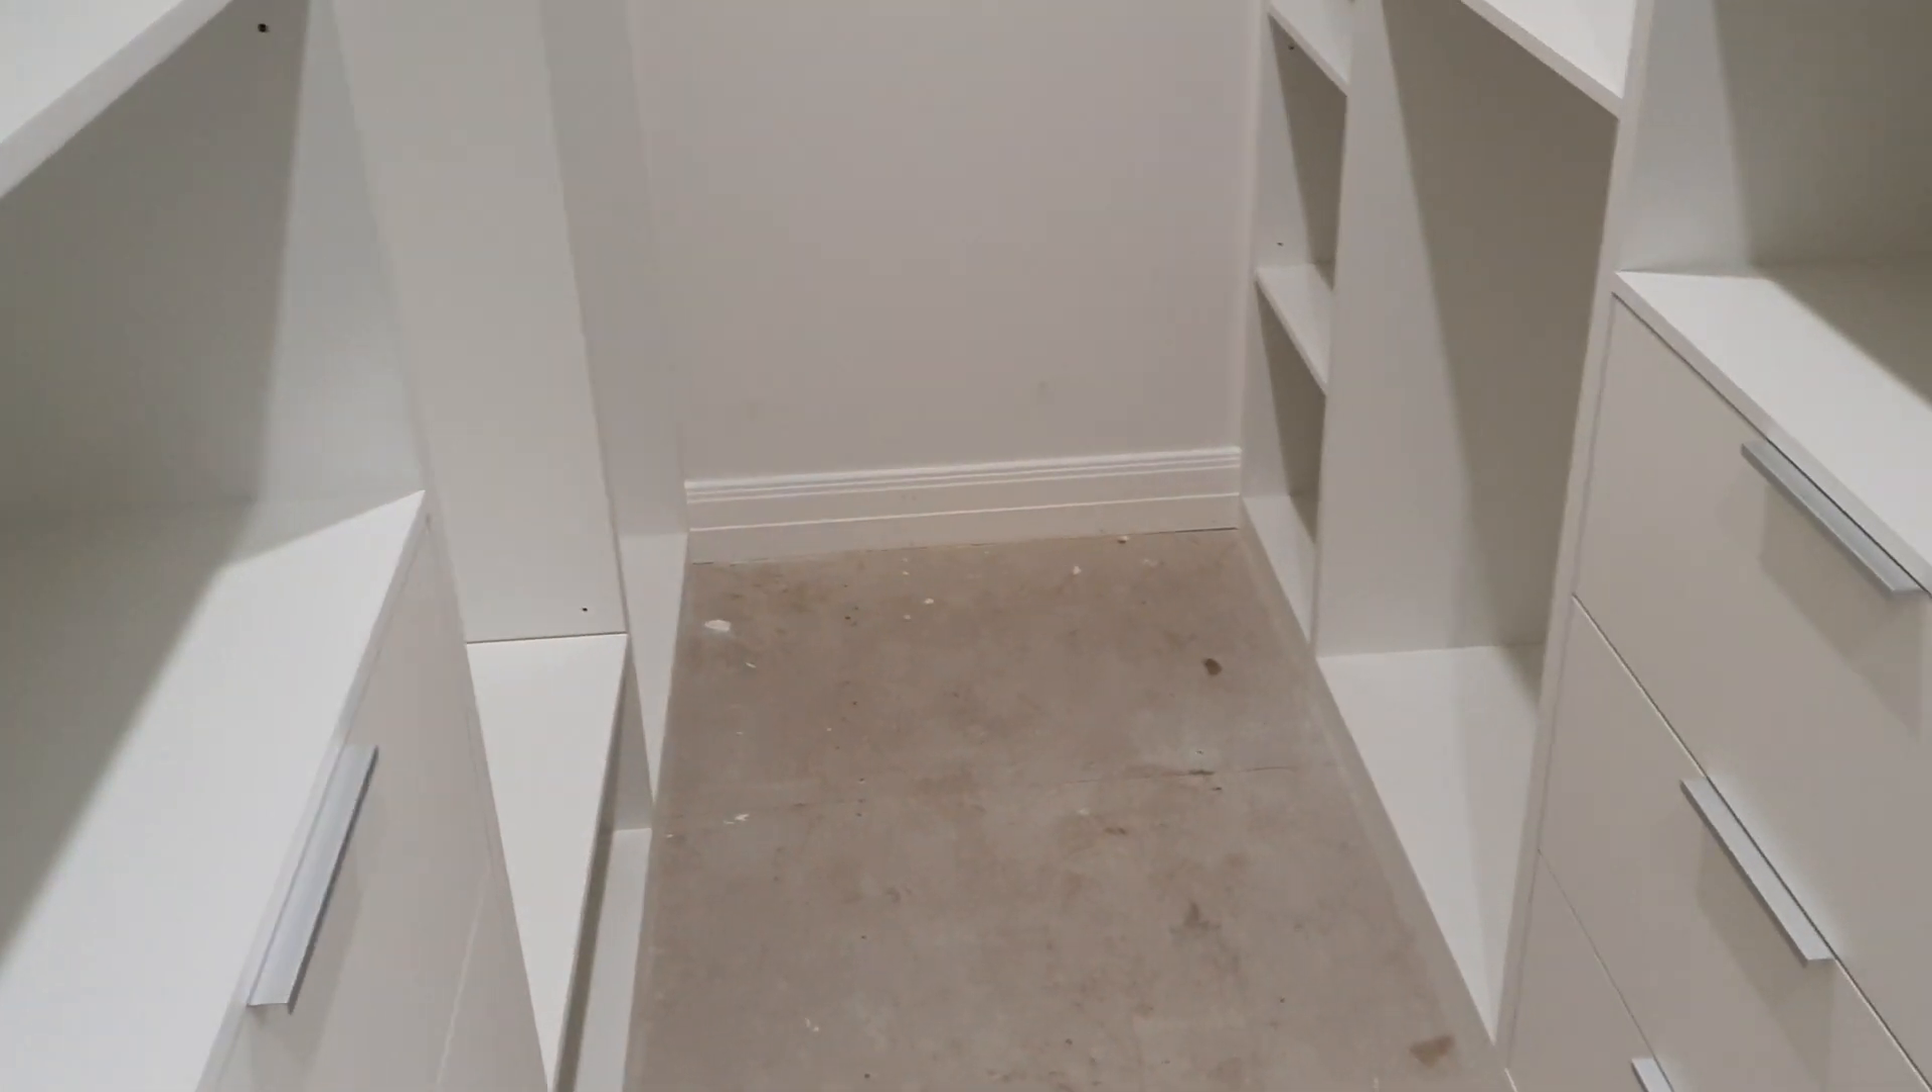So since that's gone in, we've put all the skirting boards on in between the robes.